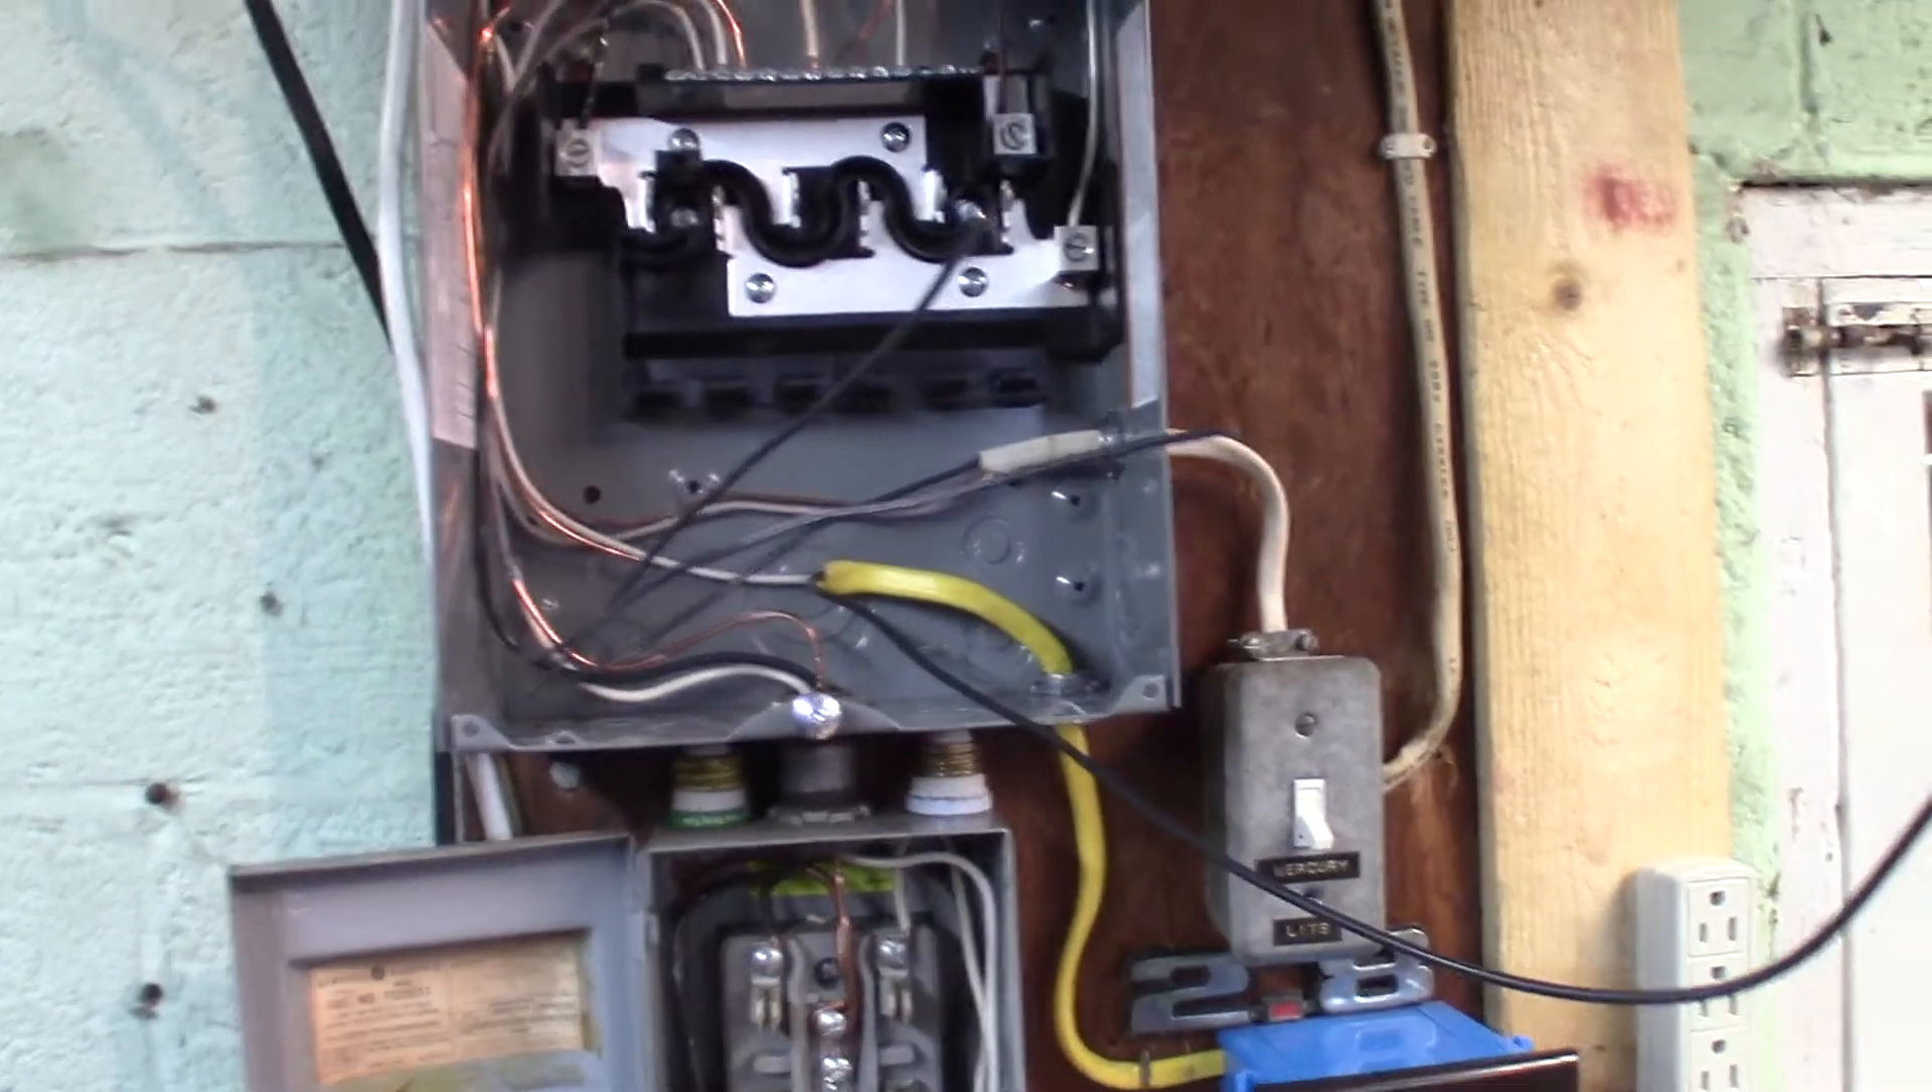So, I've, uh, mounted the breaker box up here. I'm getting all the wires run into it.